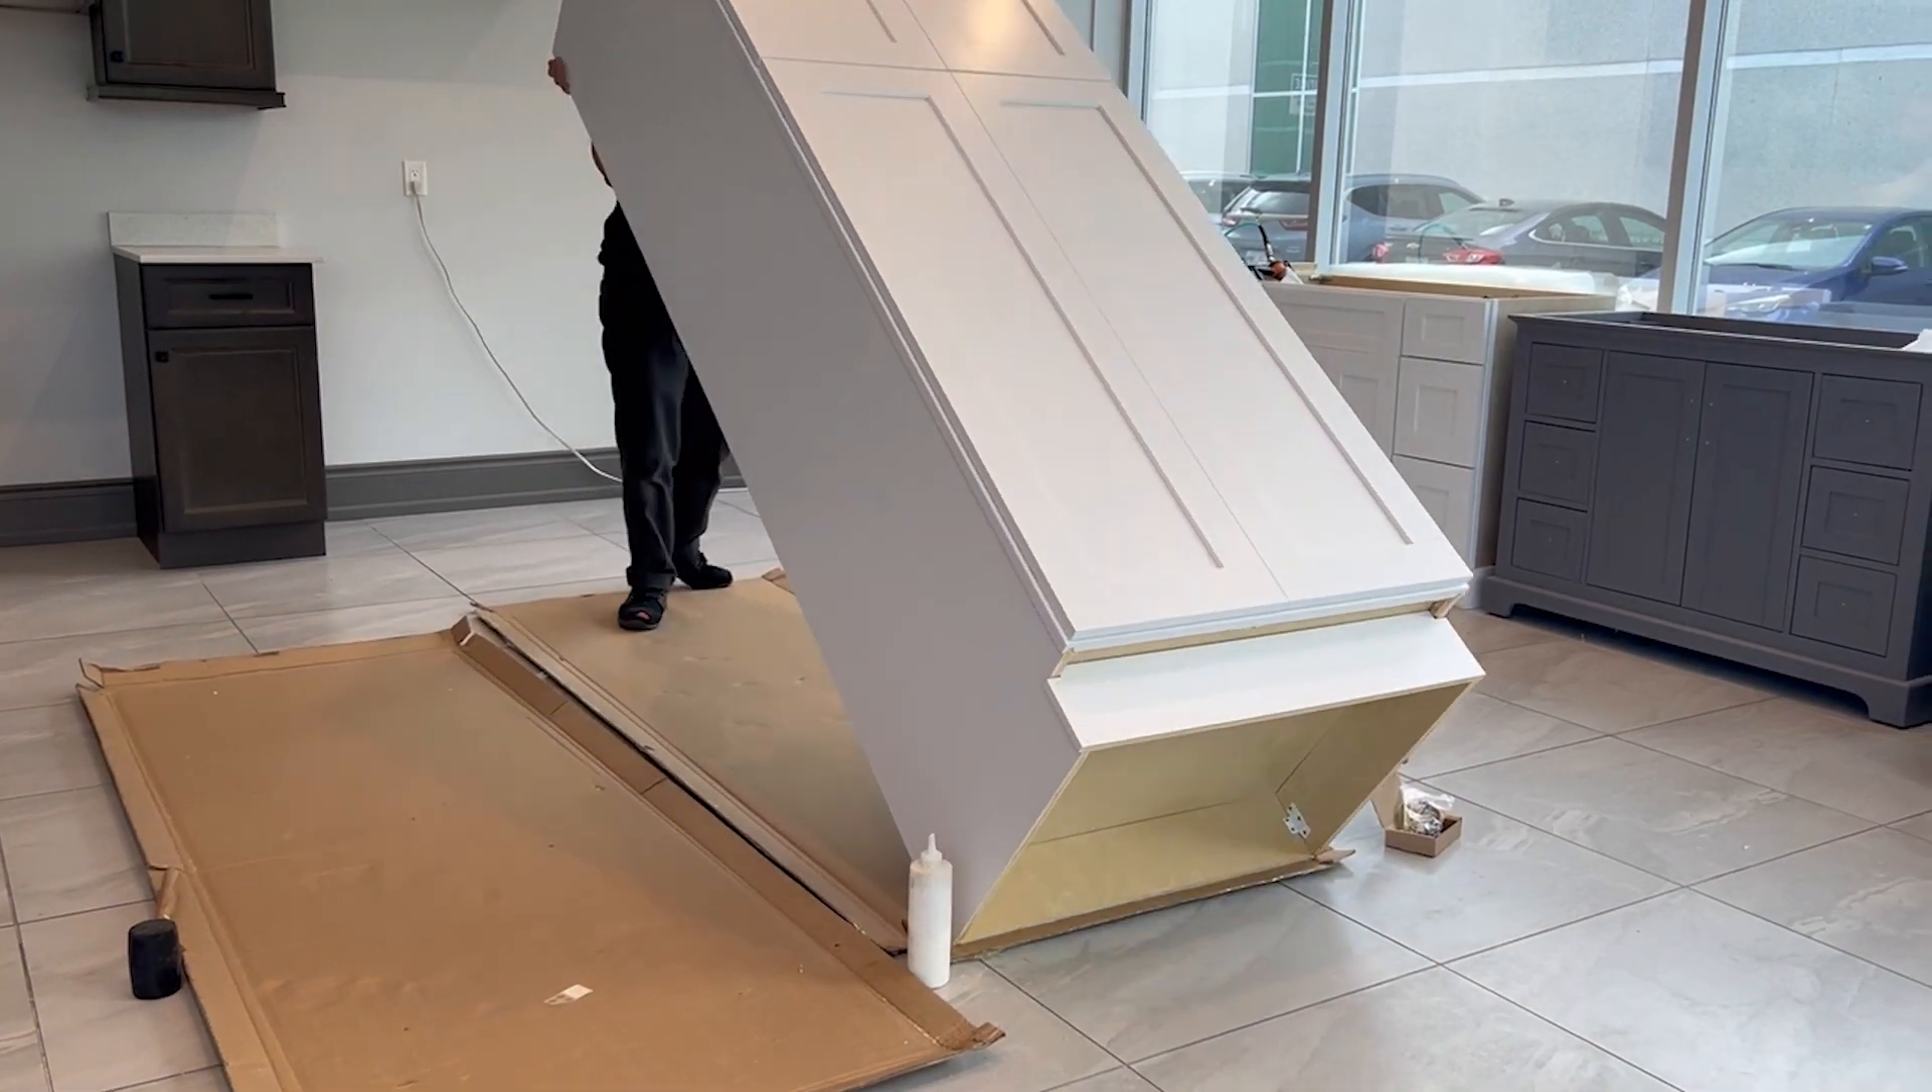The wall pantry is now fully assembled.